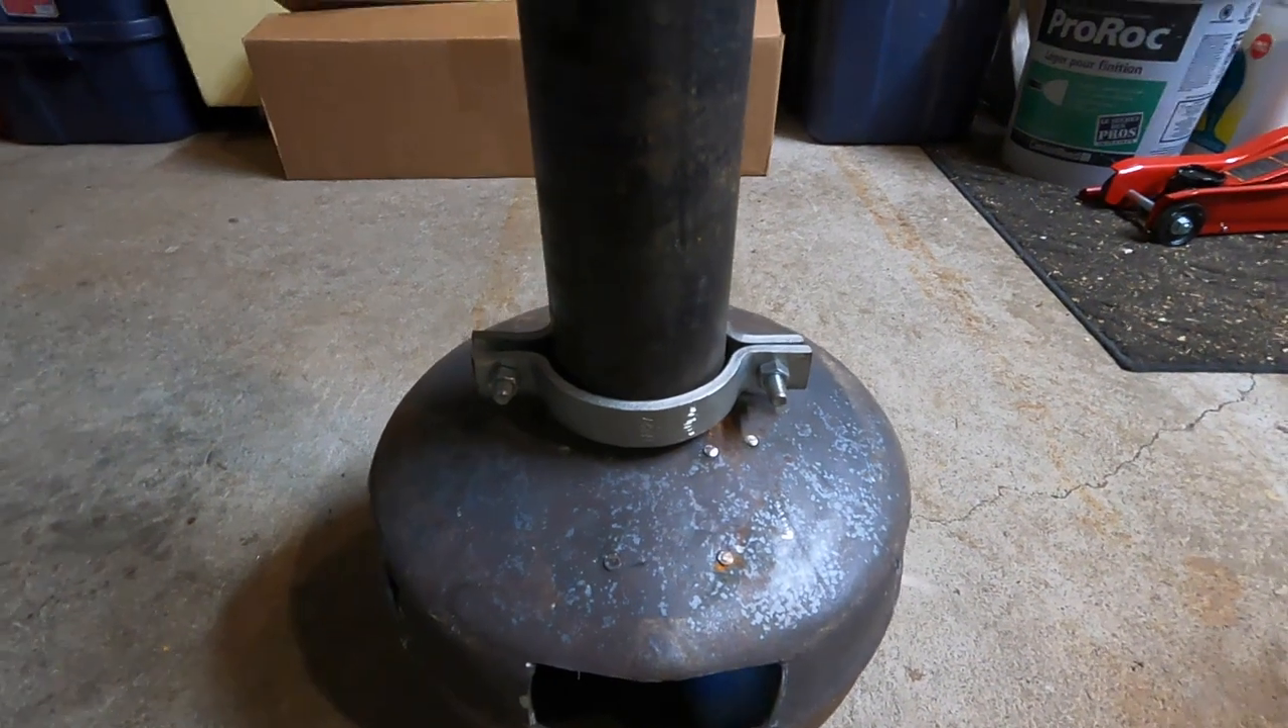Okay, so I got the cast iron chimney on there.